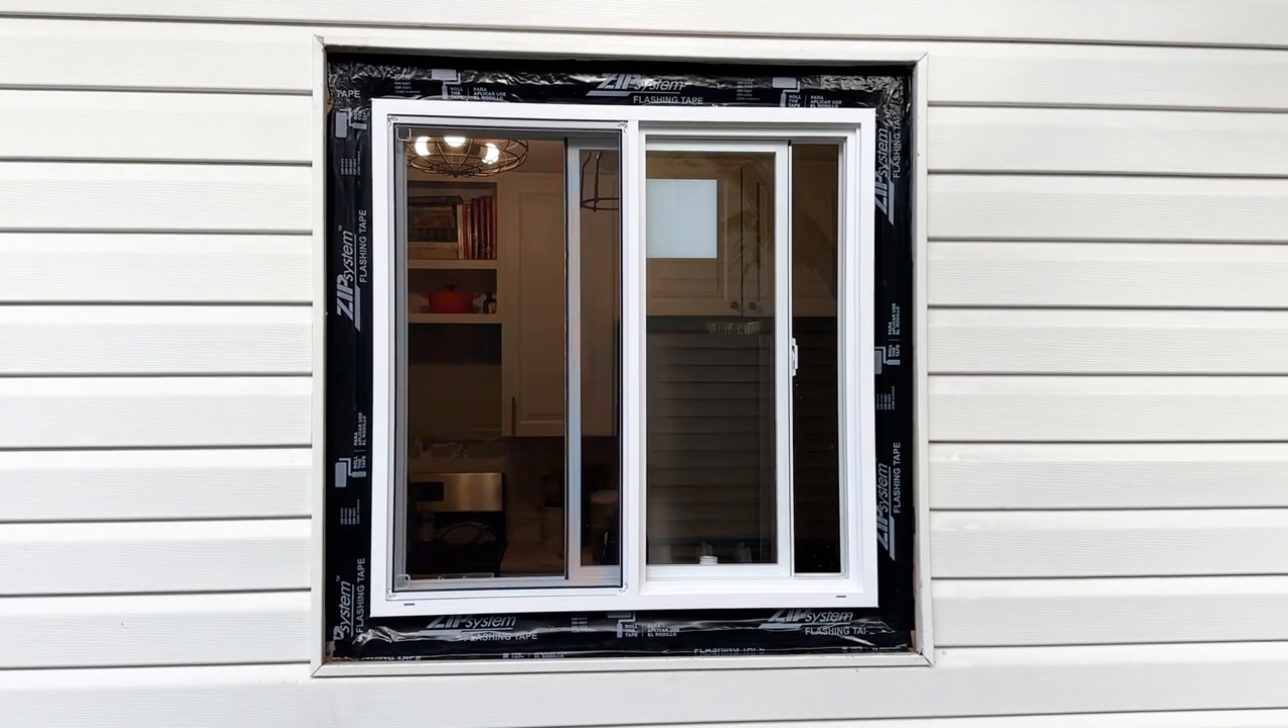Next I covered the flange with flashing on all sides starting with the bottom then the sides overlapping the bottom and then lastly the top overlapping the sides so that no water can get in.